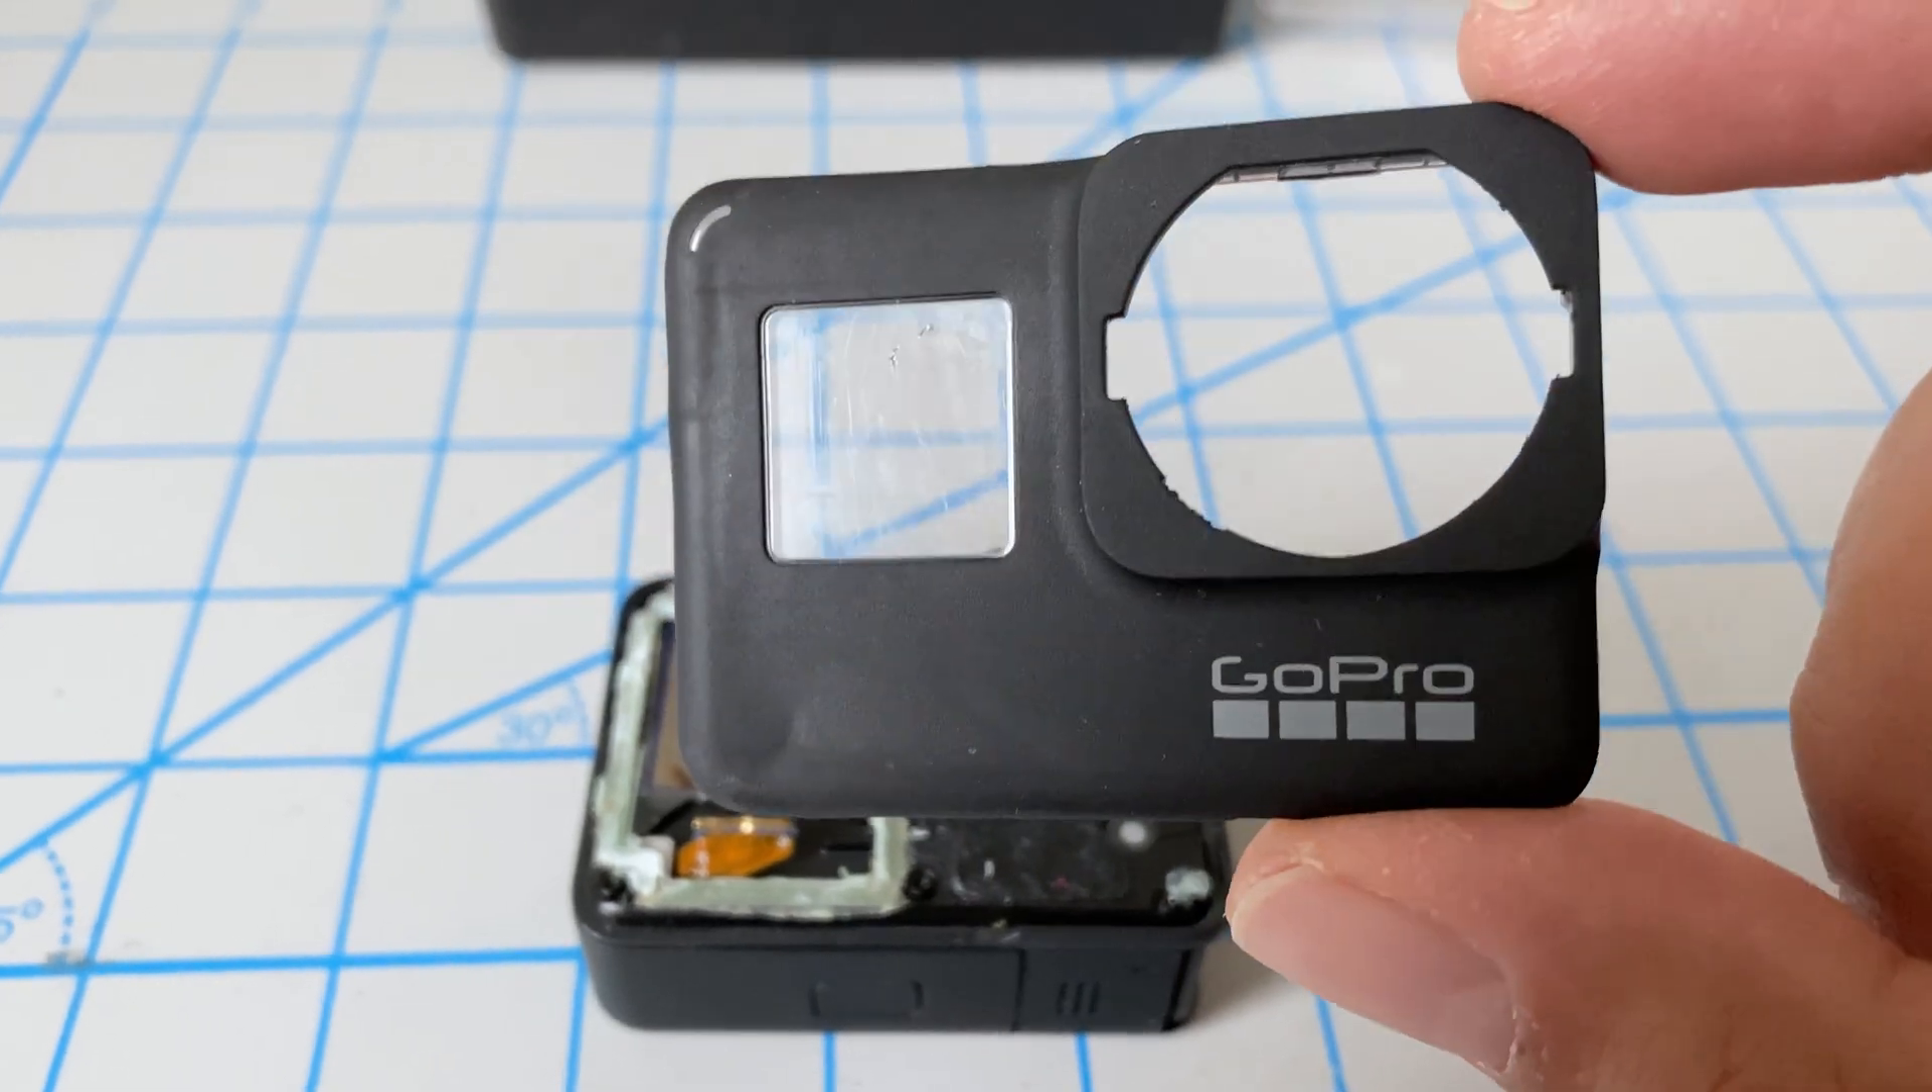We managed to get the front faceplate off. It's fairly good condition.